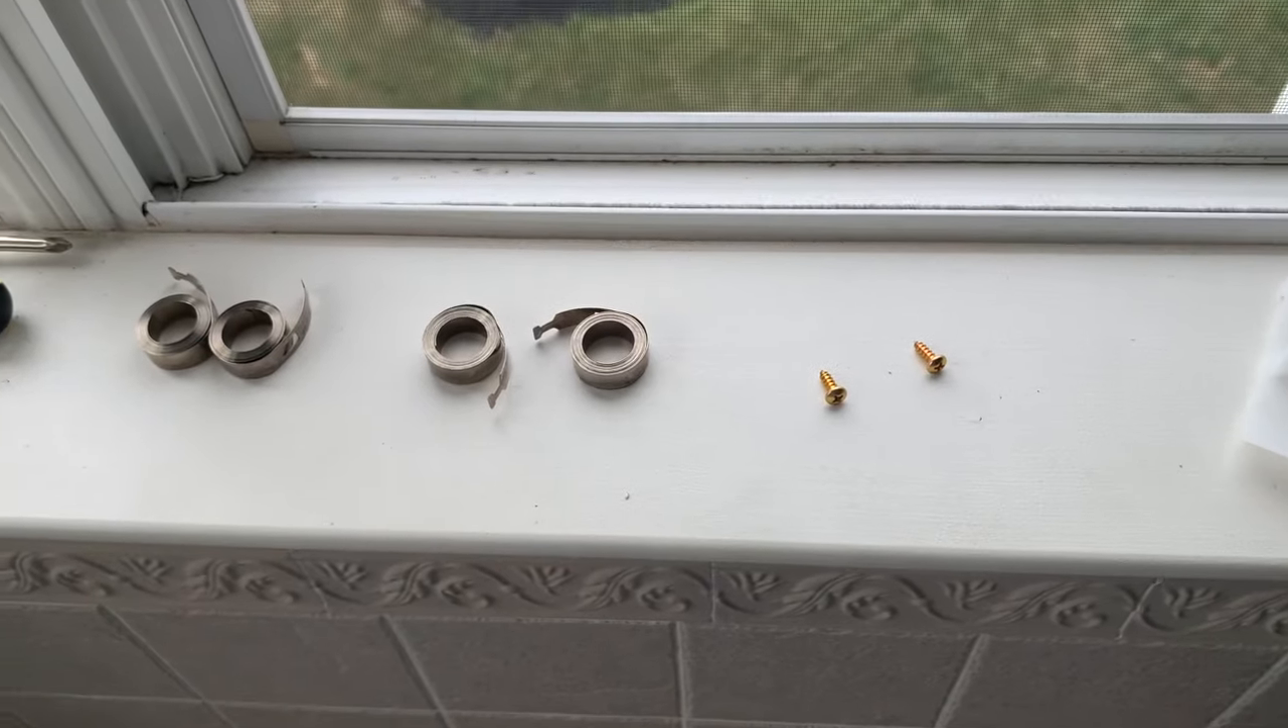All right so the old springs are out.